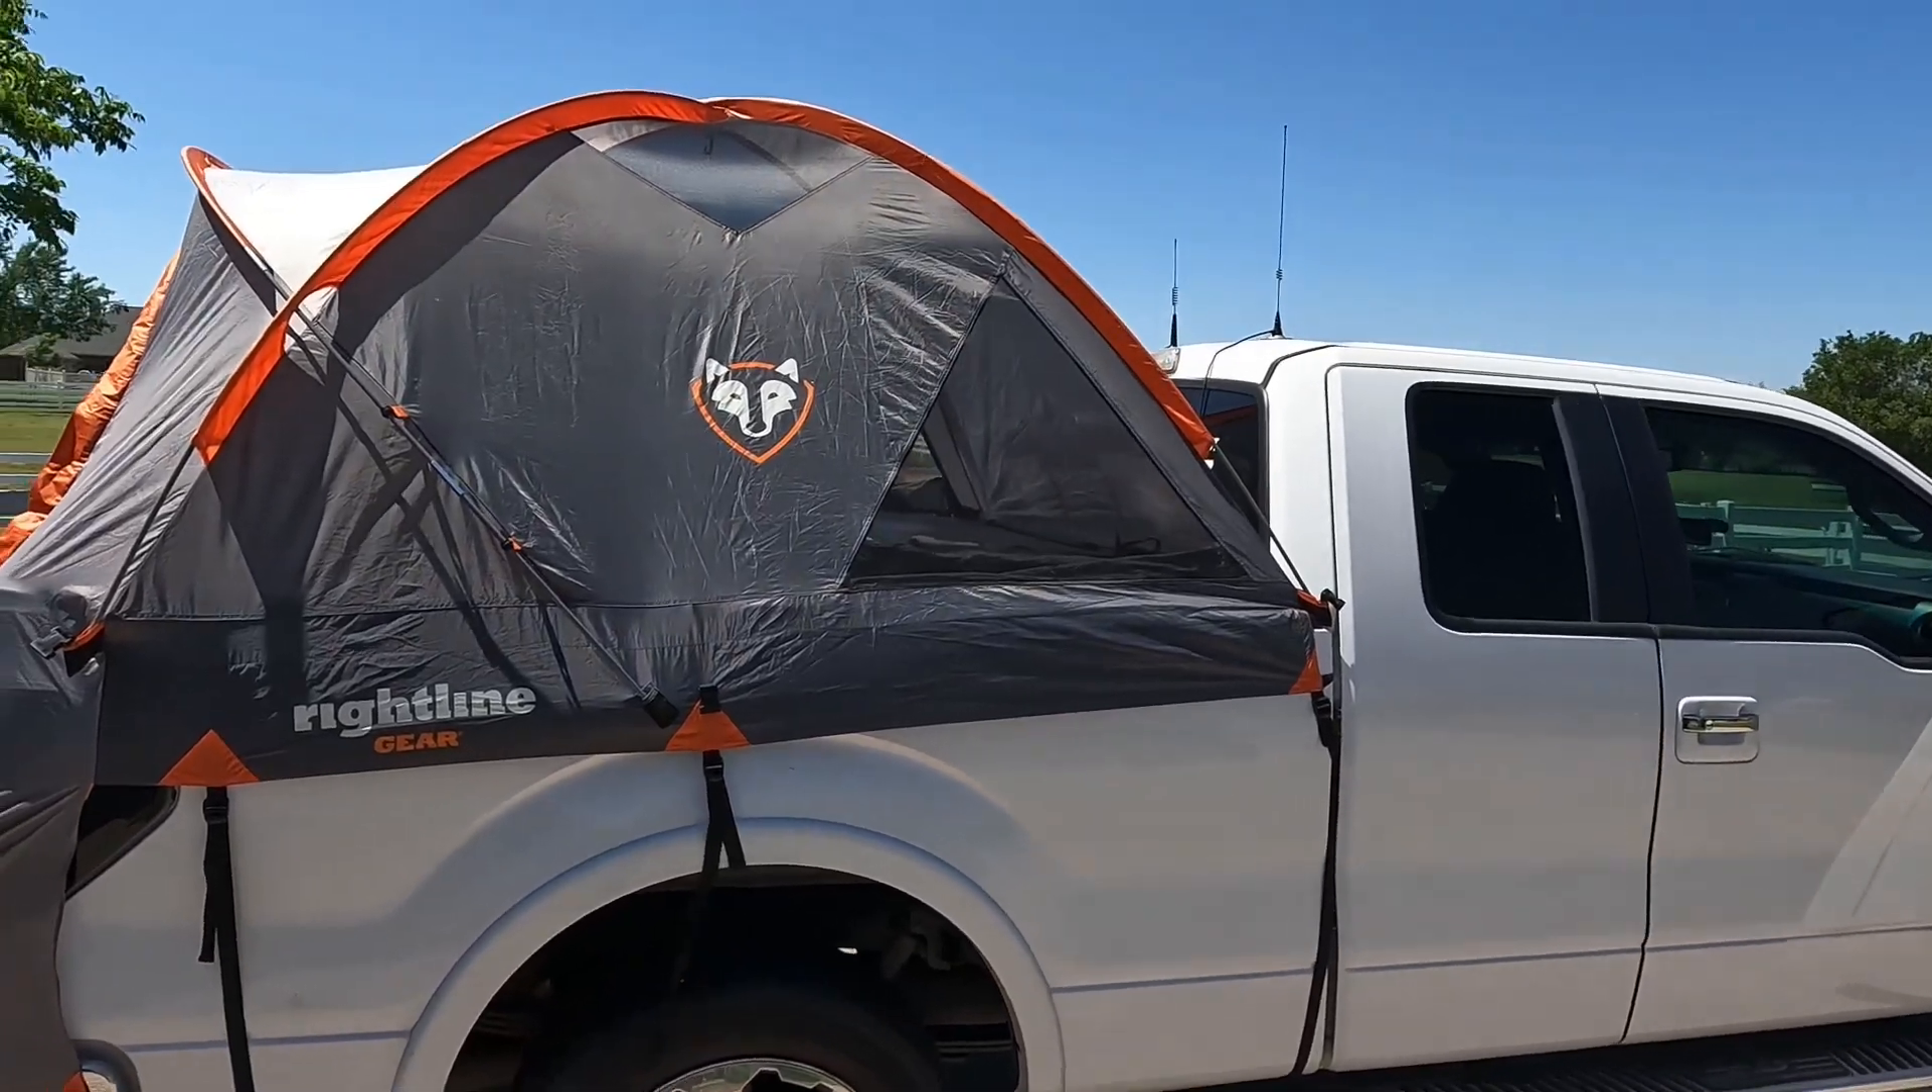So here we have the whole tent set up on top of the truck.